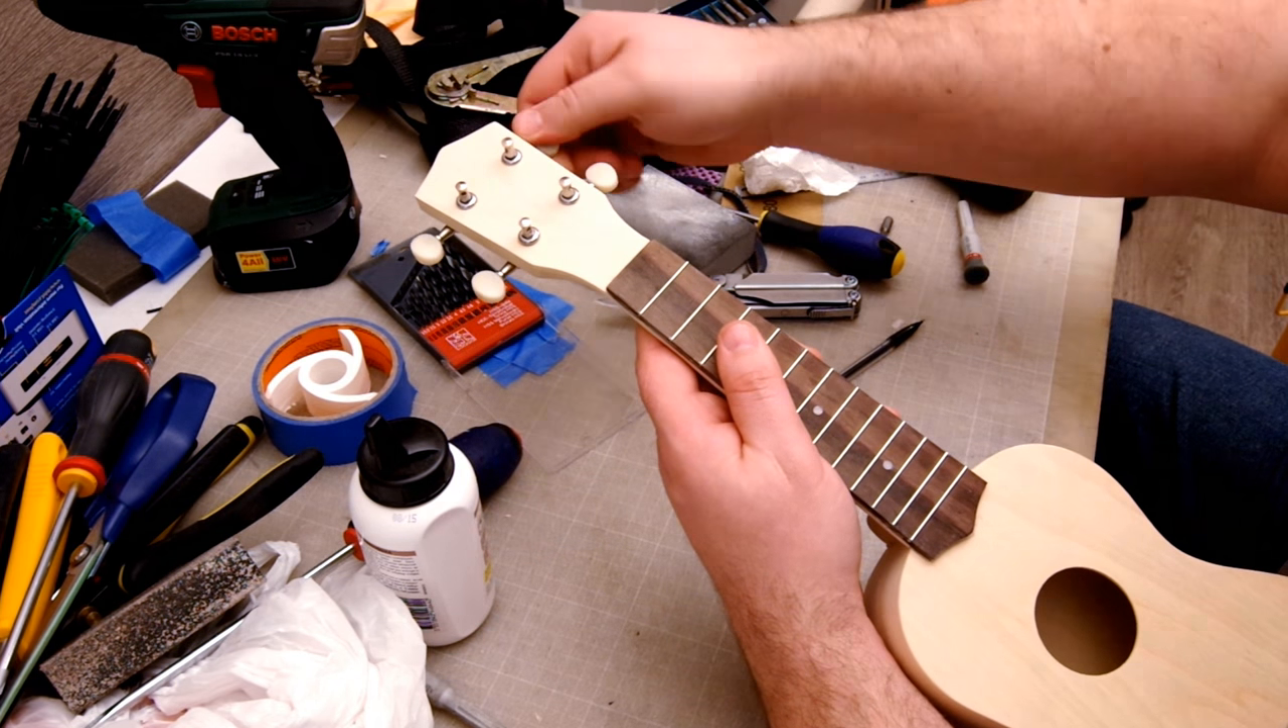Et voilà les 4 mécaniques sont en place.